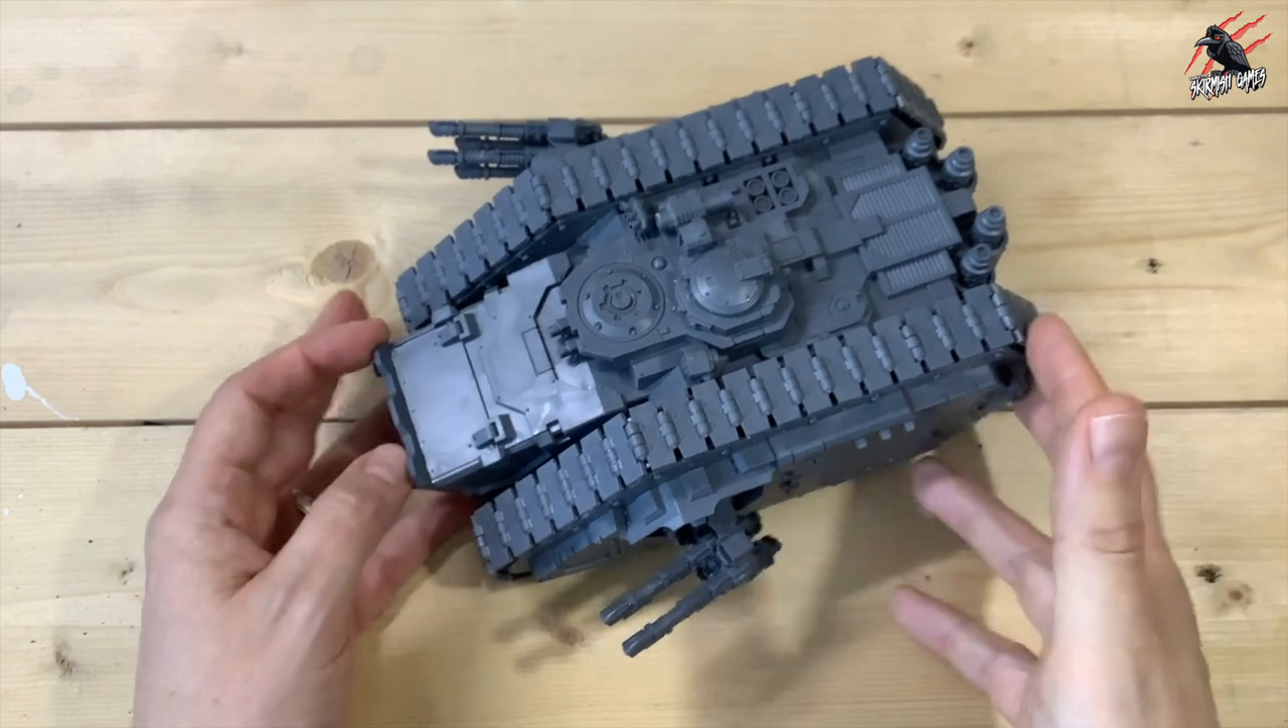Here's my land raider spartan all assembled now.